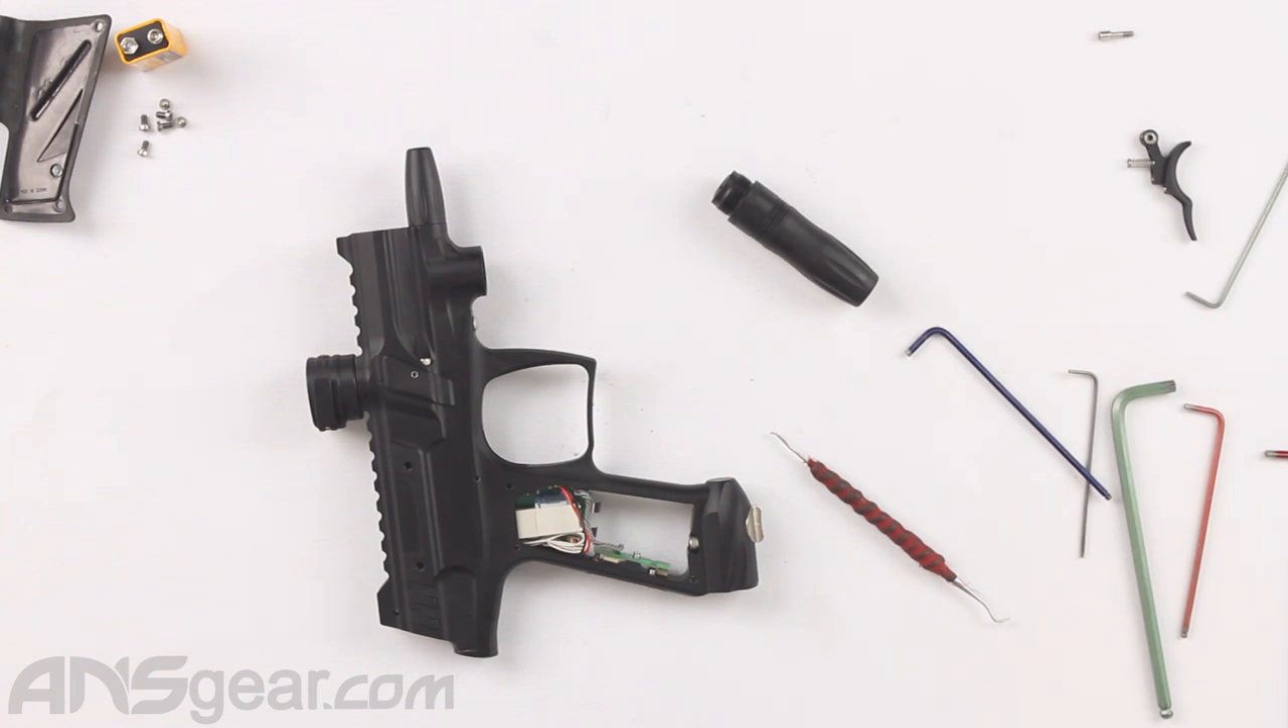We'll put the battery in when we go to put the grips on, but now we've got to get that trigger in there.